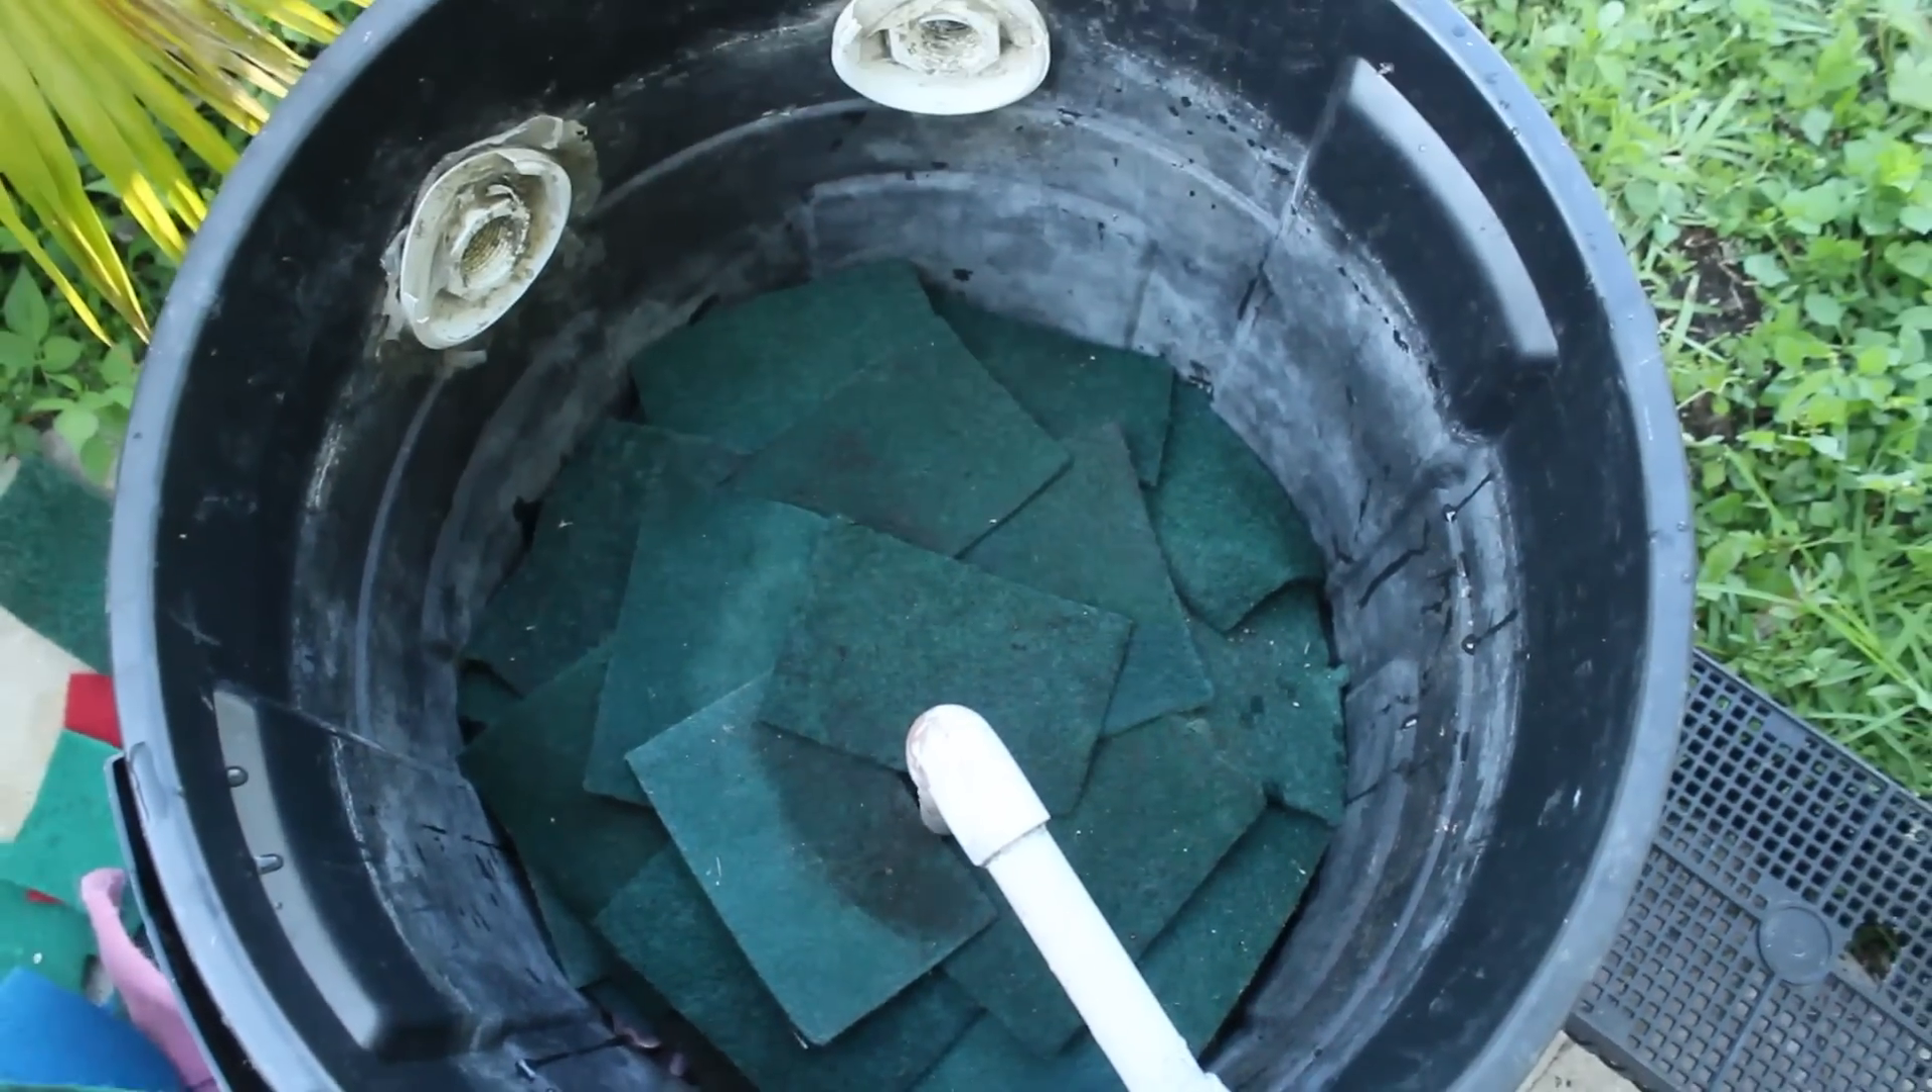Okay so I've added a couple of layers of sponges.